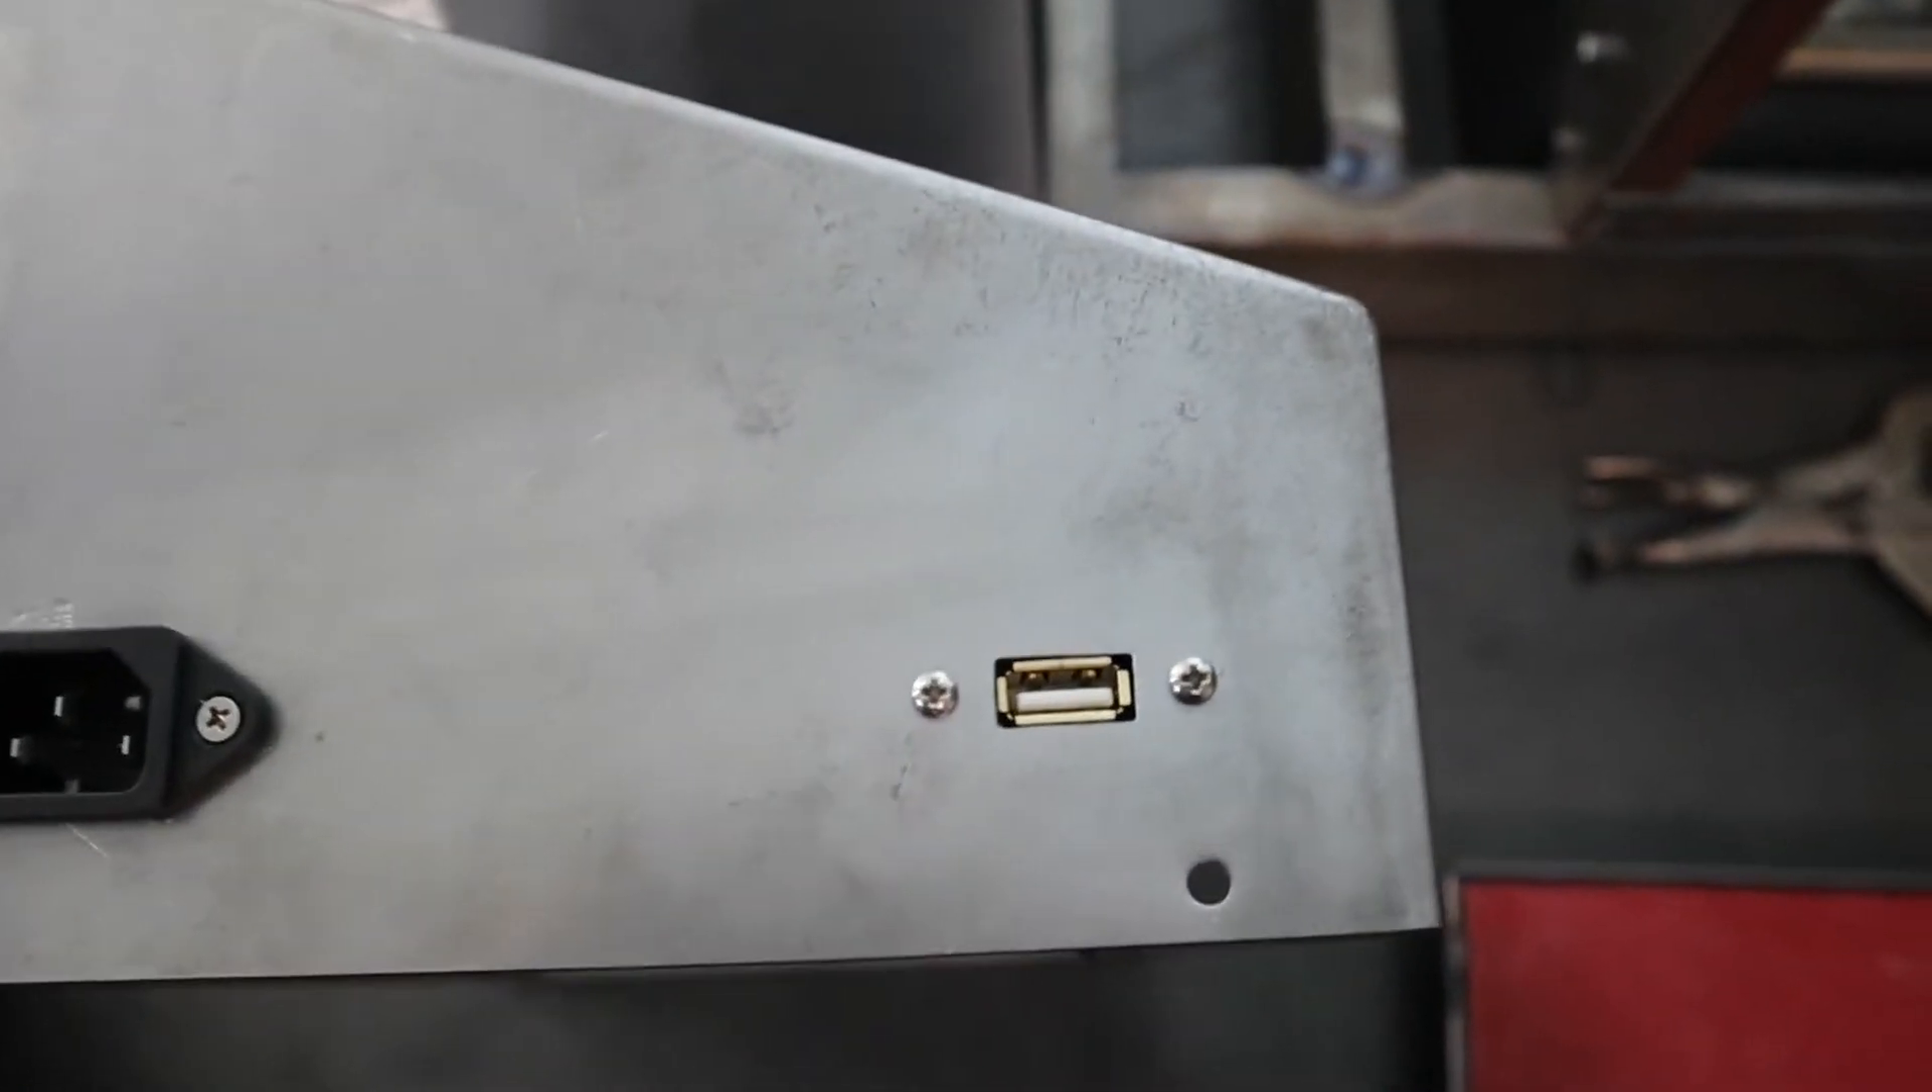And then I also got these connectors bolted in, and they fit pretty nice.